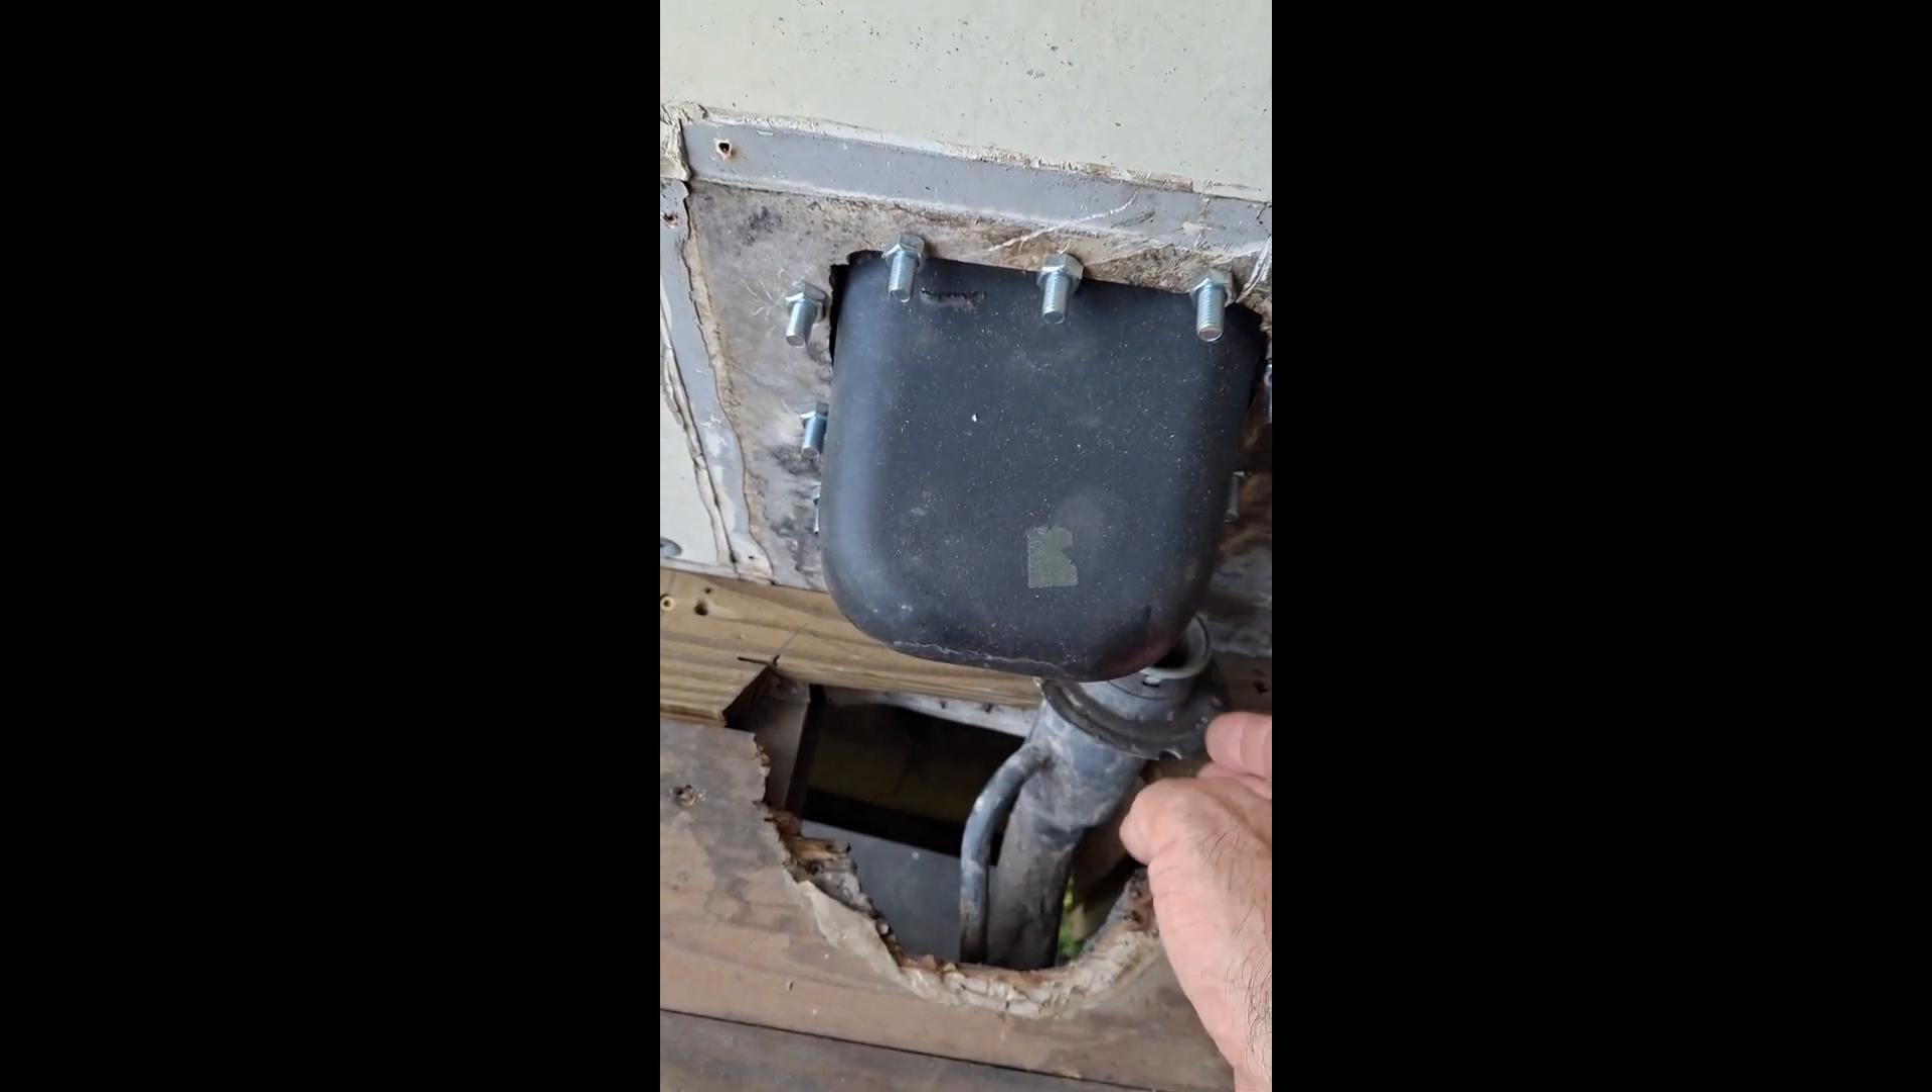Now you can see, I put all these new bolts in. I had to drill new holes.